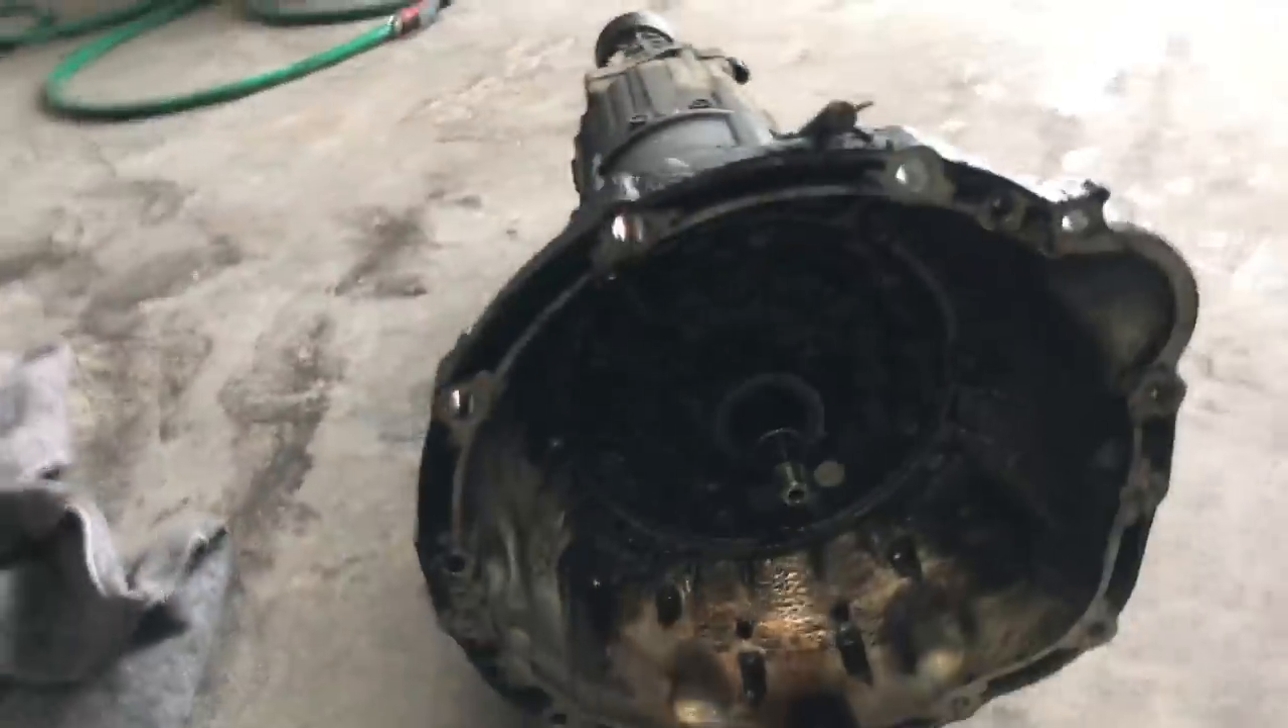So right now we got the transmission out made a huge mess.